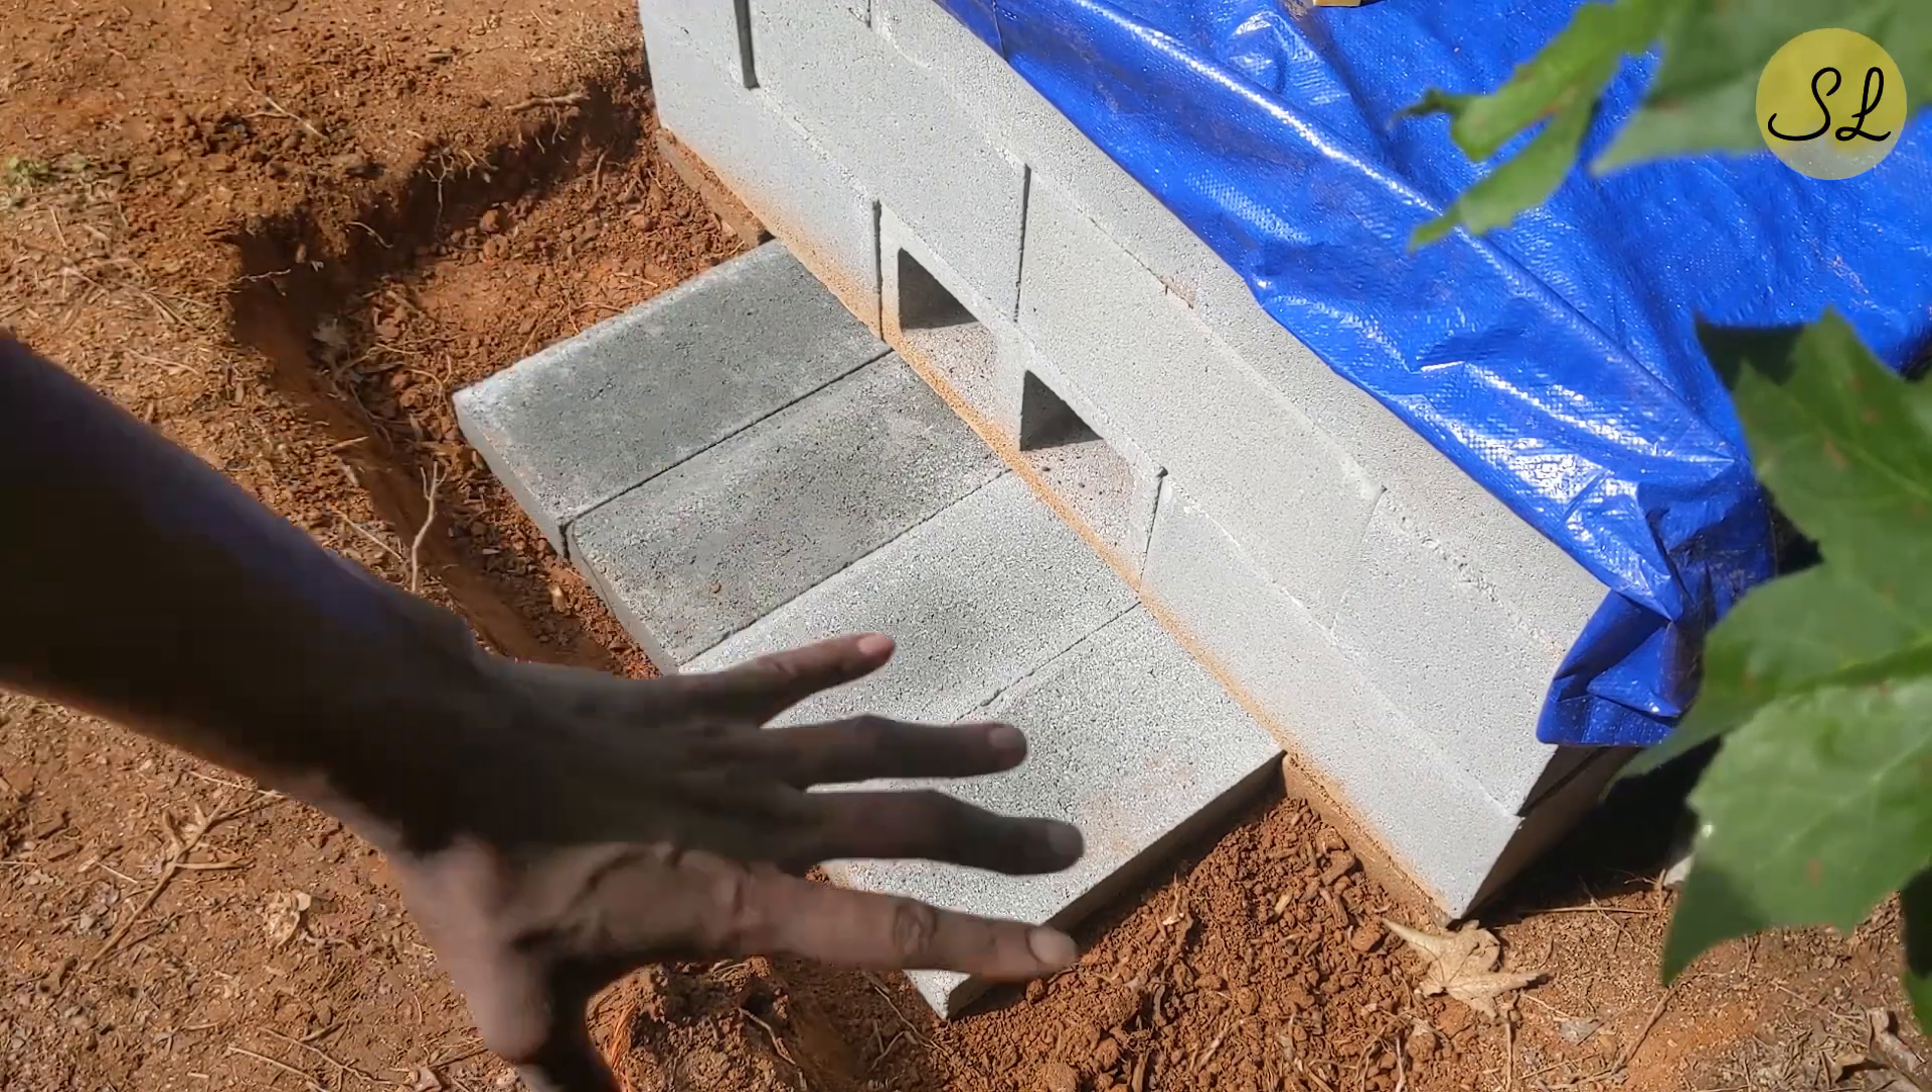So now you got four of the, um, cinder block caps down.